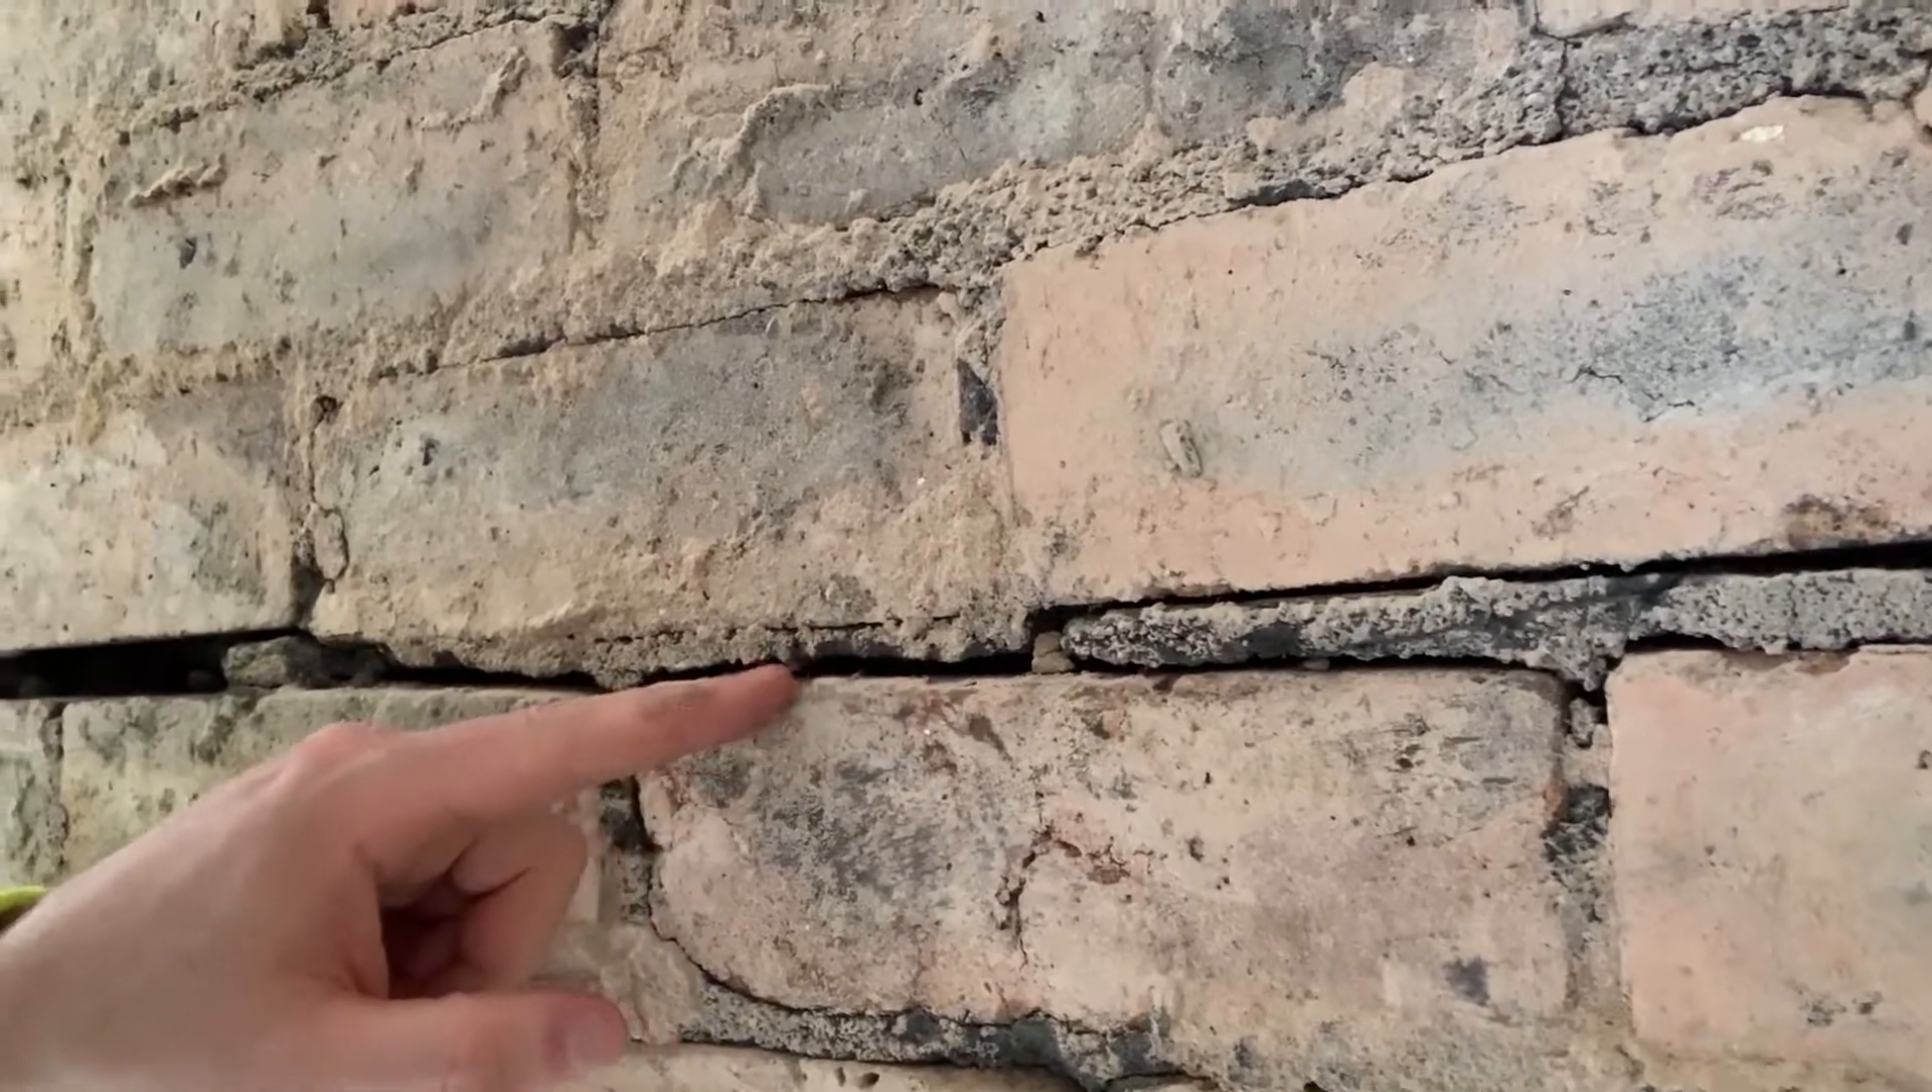Can you see the gap underneath so all the way along here the cement is no longer sticking to the brick.